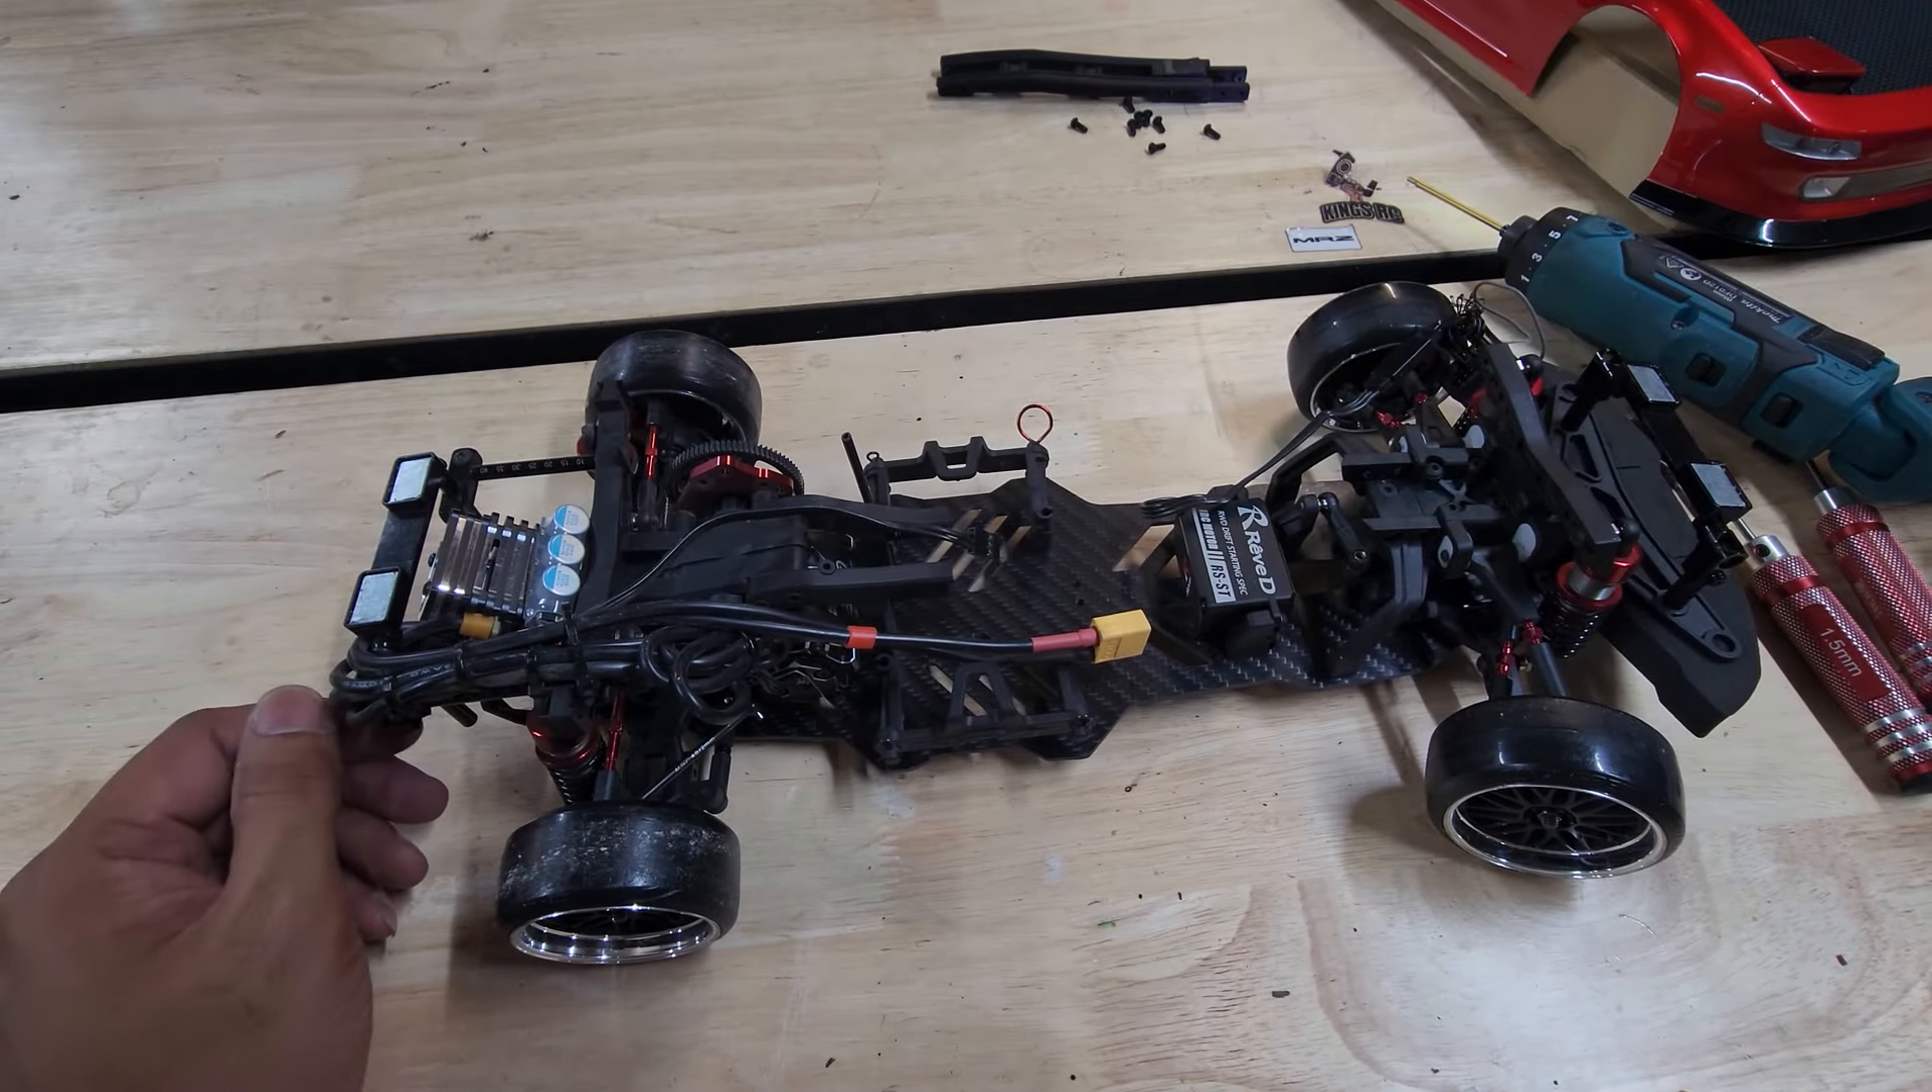So guys that's the main chassis installed and yeah it's pretty quick about 20-25 minutes to do it.